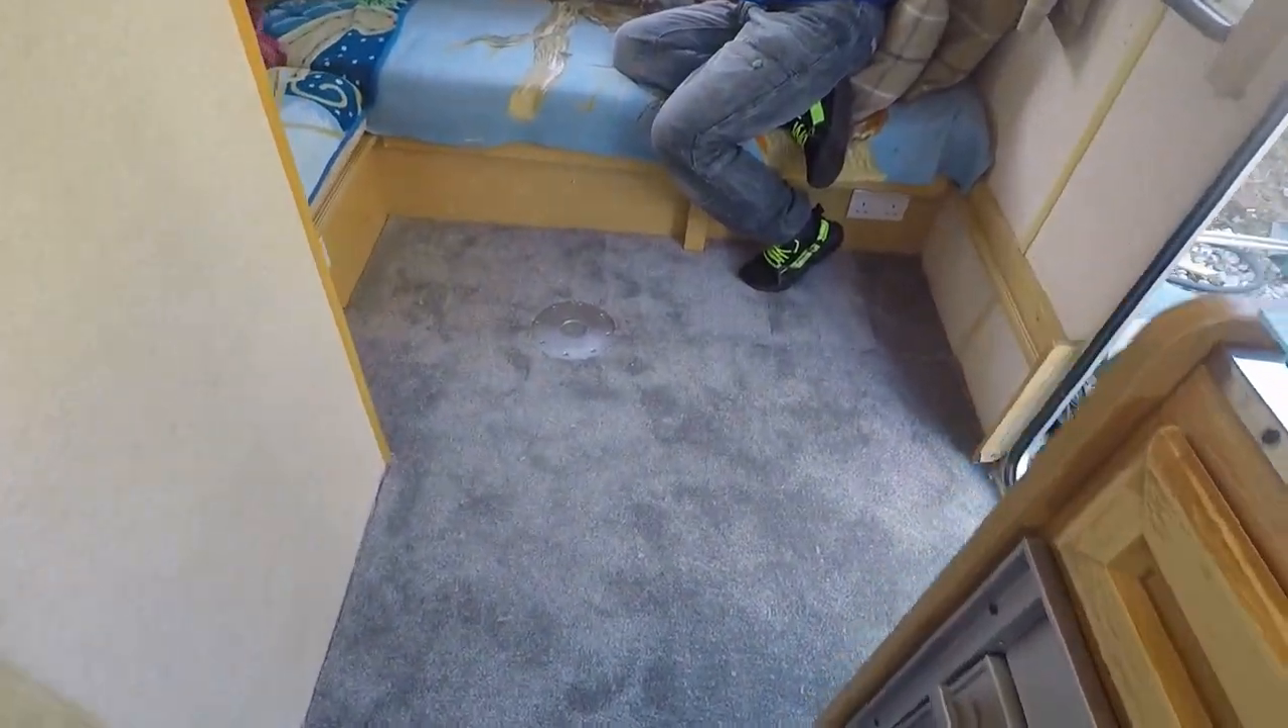As you can see. The carpet is down.